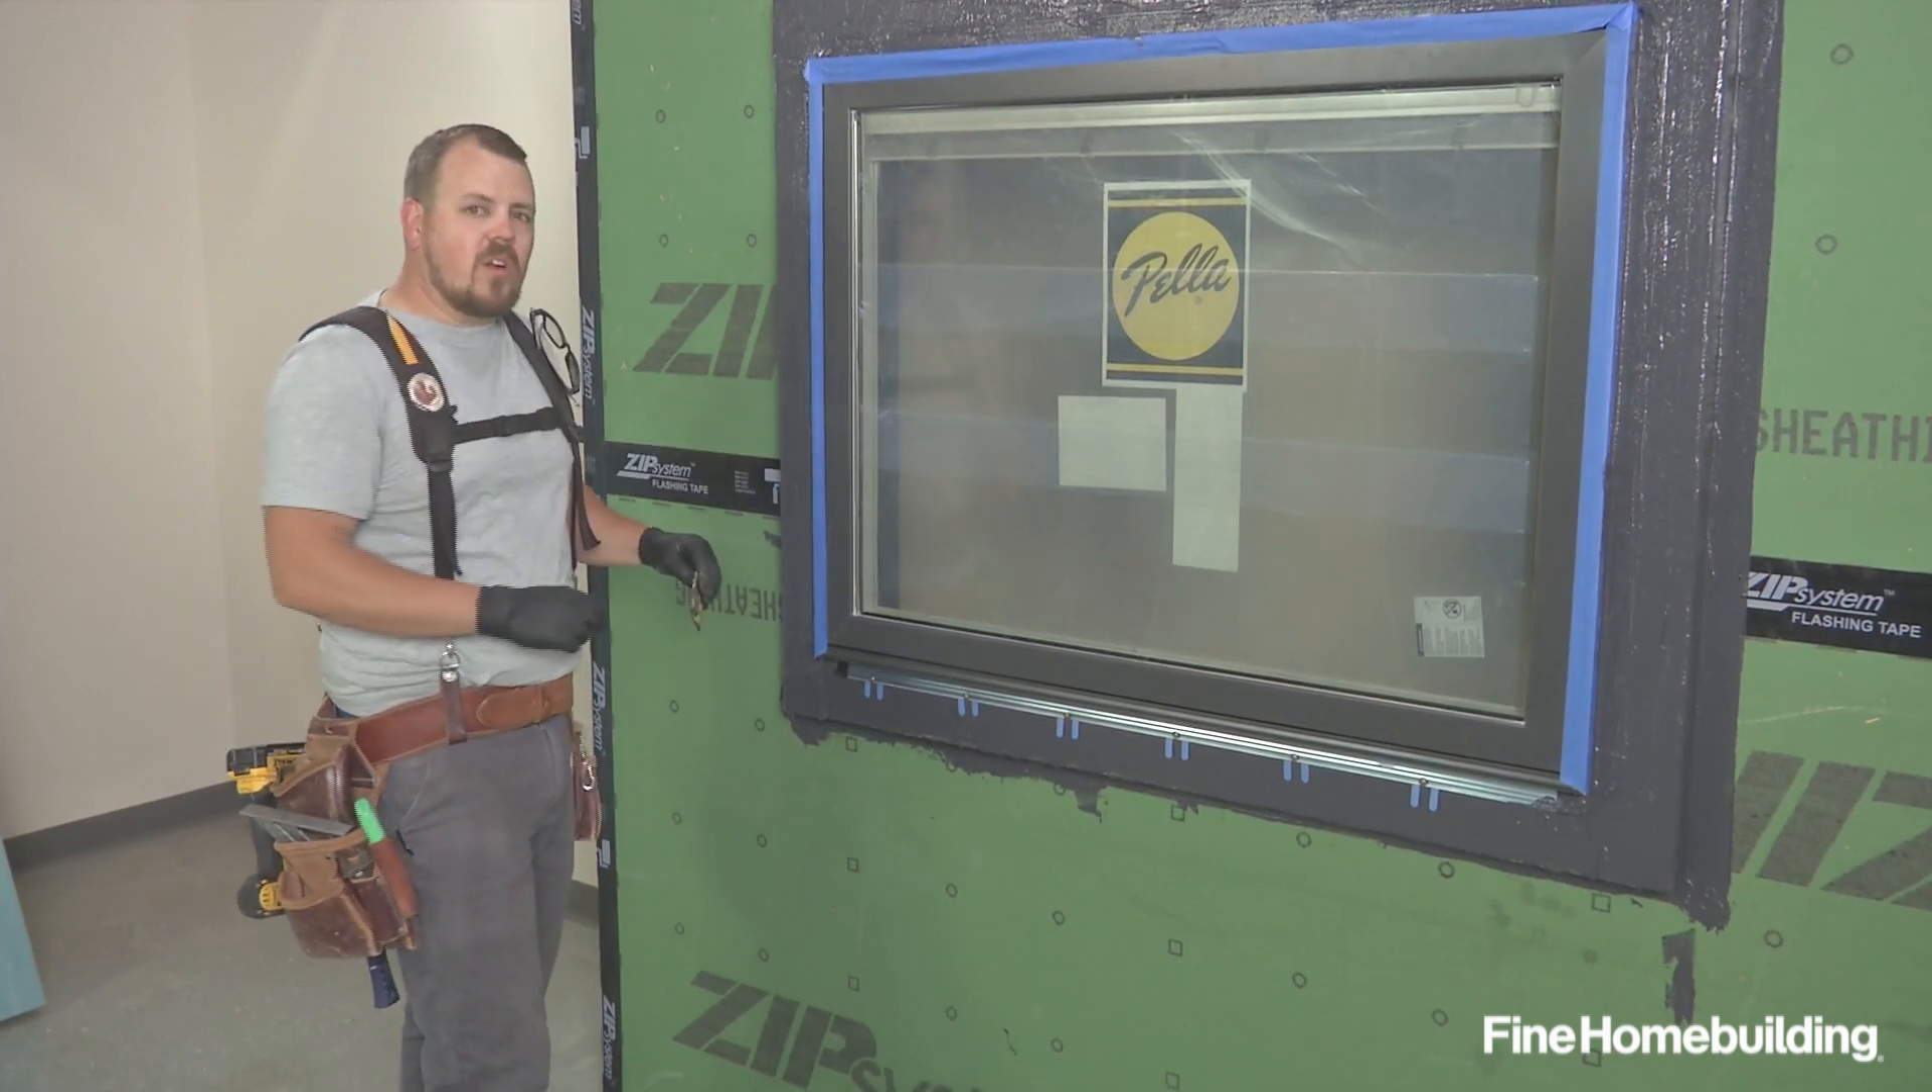The only thing that's left is removing our tape.